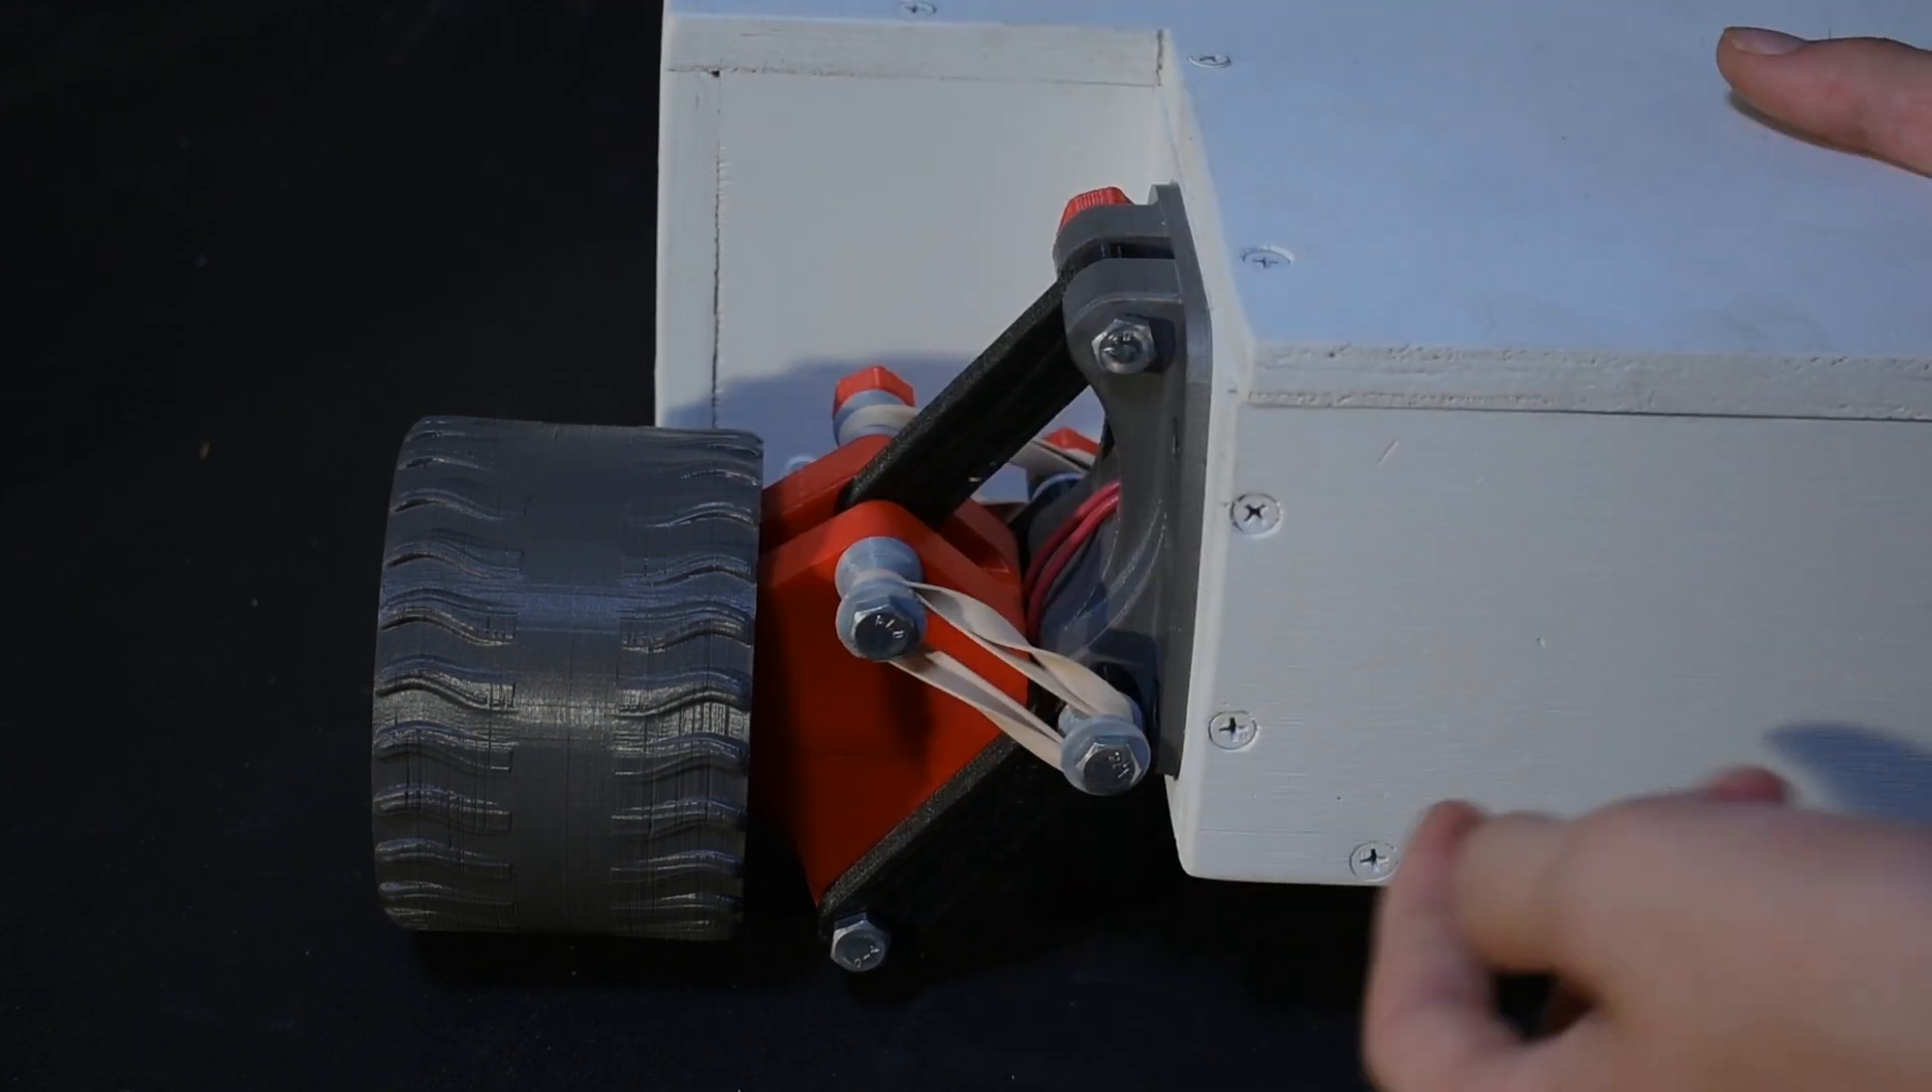All right so I have finished assembling and mounting one set of the linkages for the wheels.